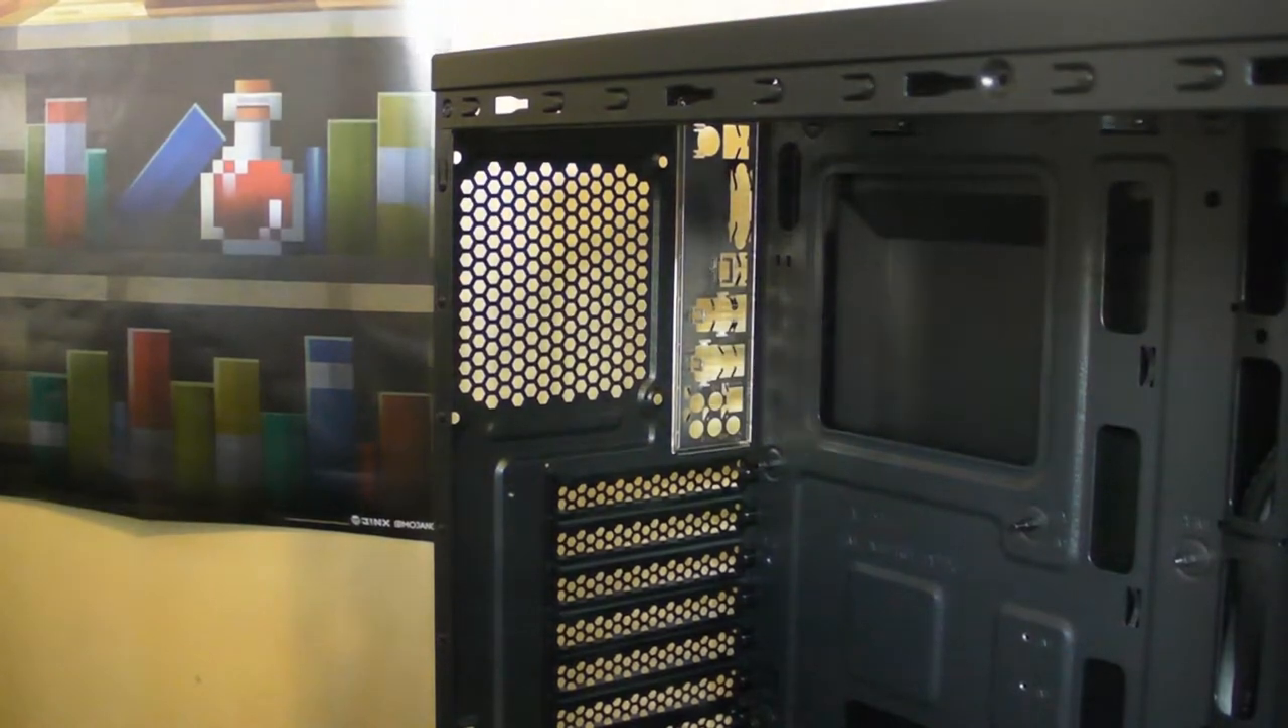So I finally got the I .O. shield in.